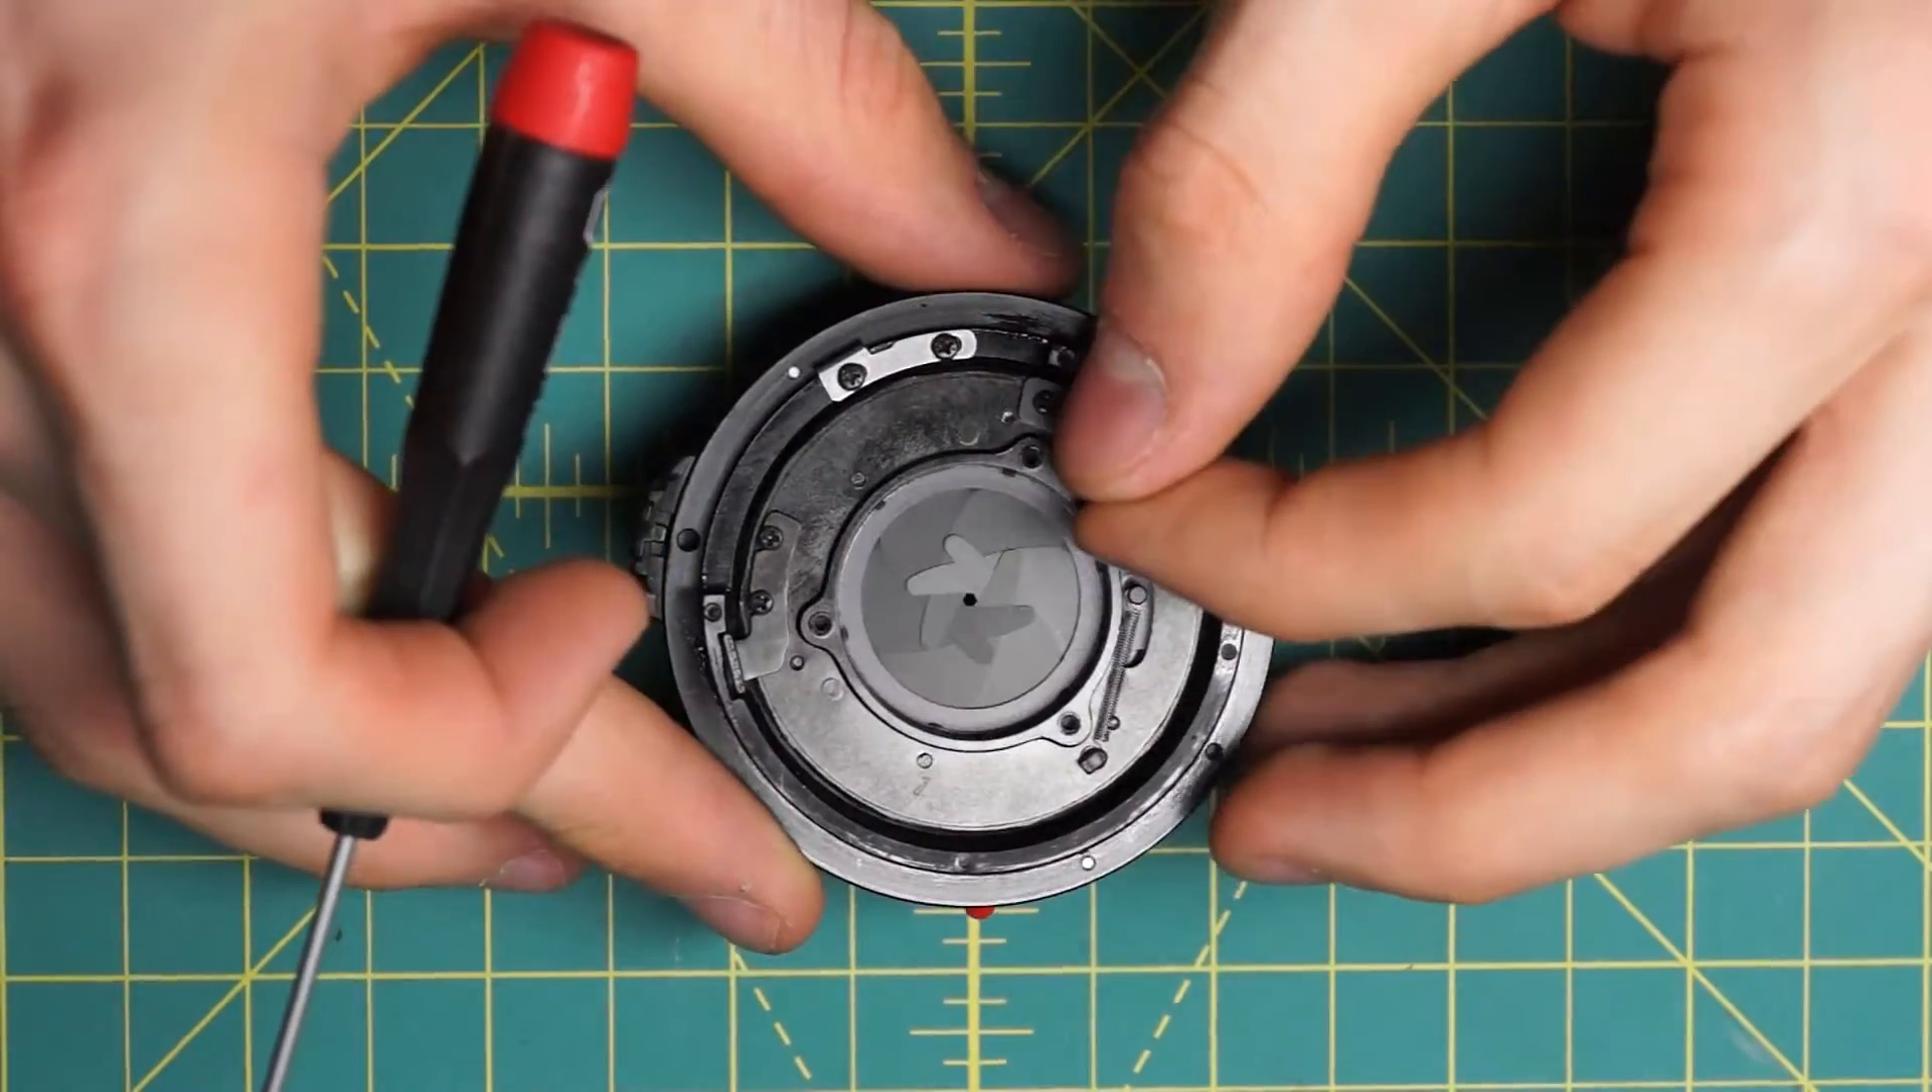Now I have access to the back of the diaphragm blades as well.